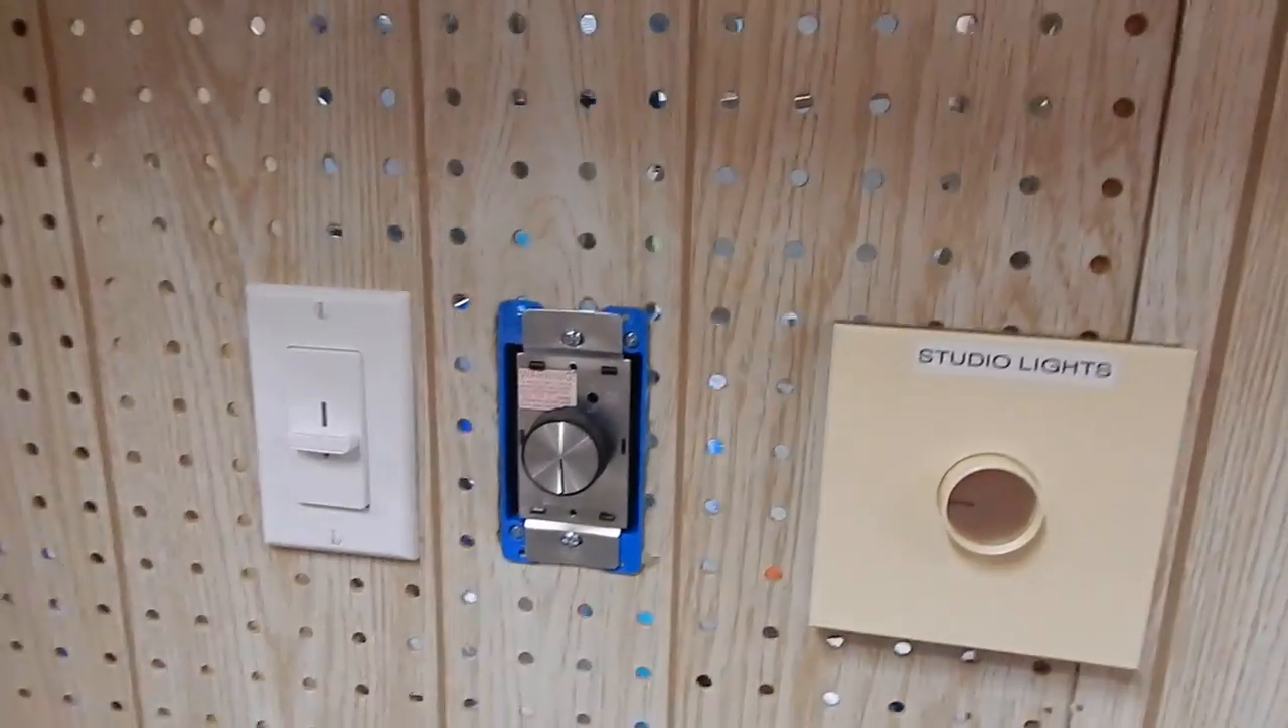I've got wall controls in. I don't have a plate for this one right now.